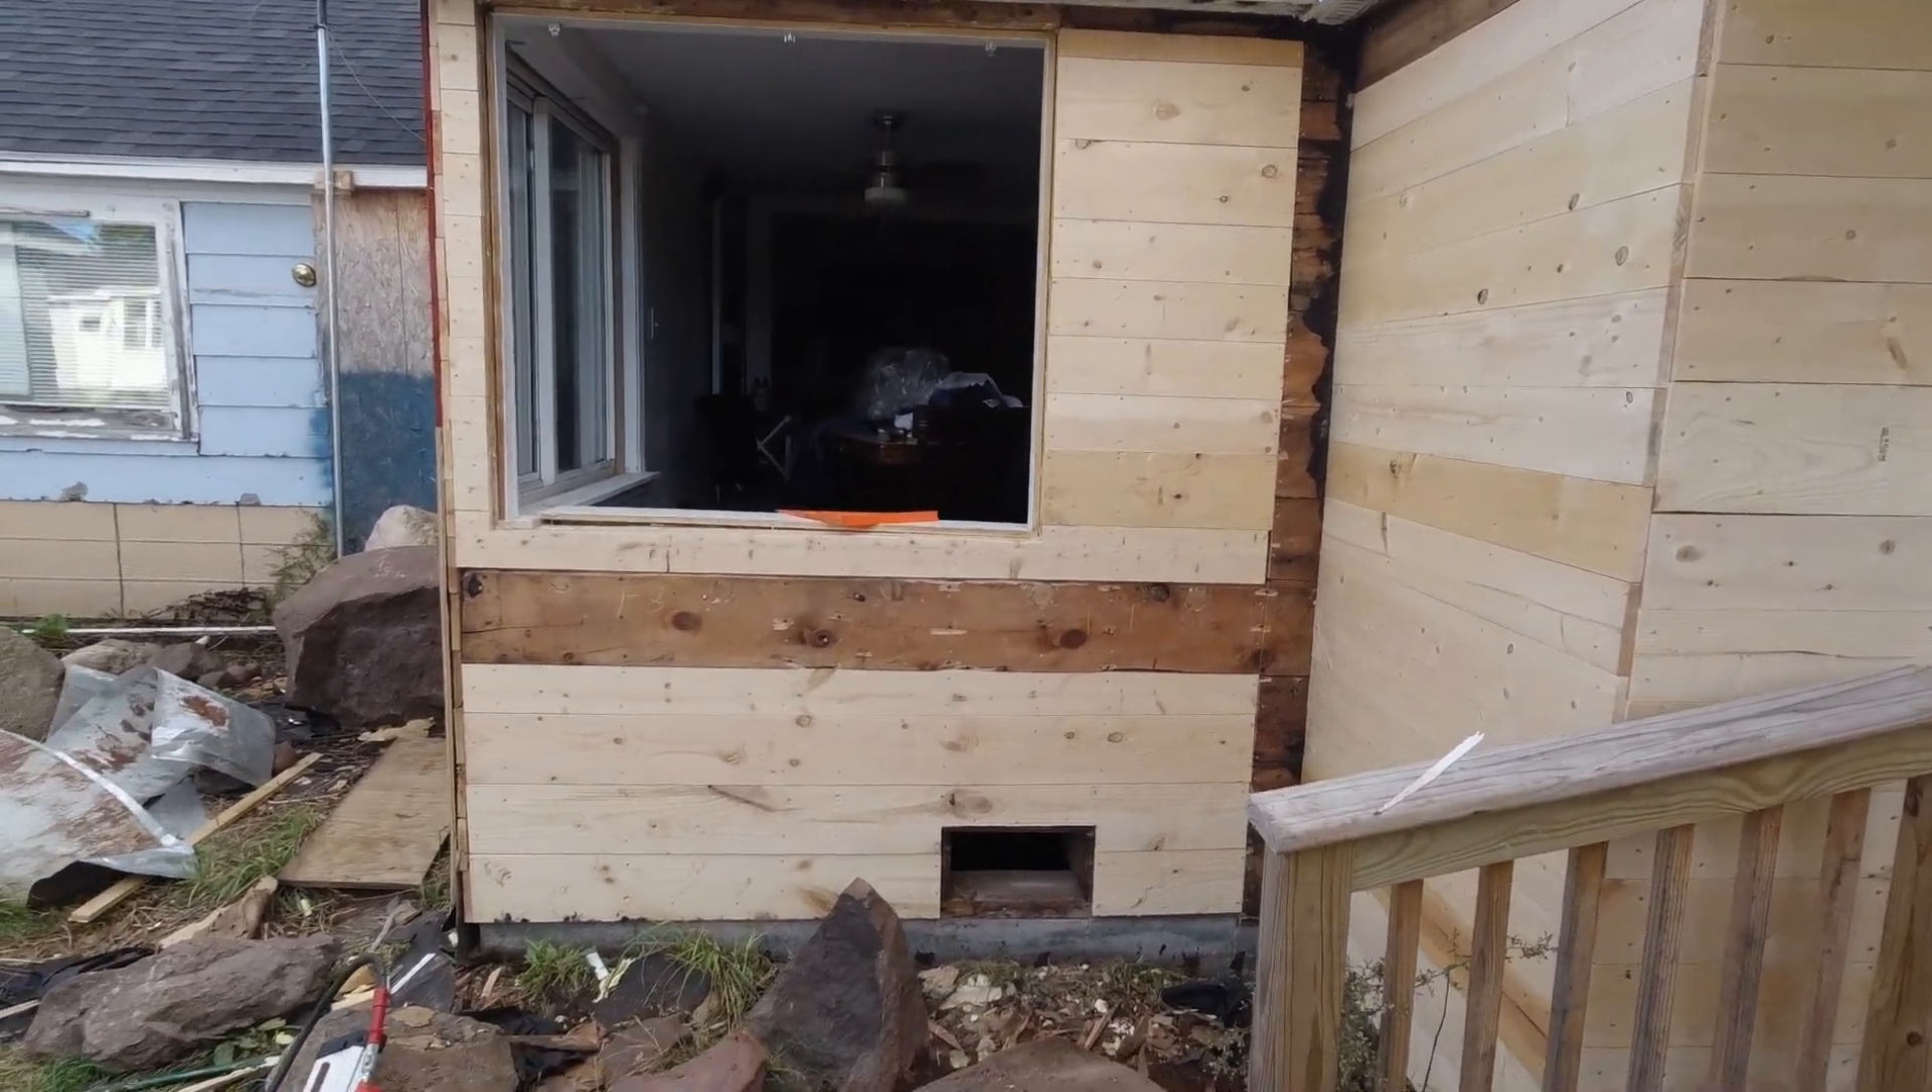I got this part of the entrance way all insulated and i got all my pine board put on there and got that window out got all the pine wood replaced on that wall that was bad.